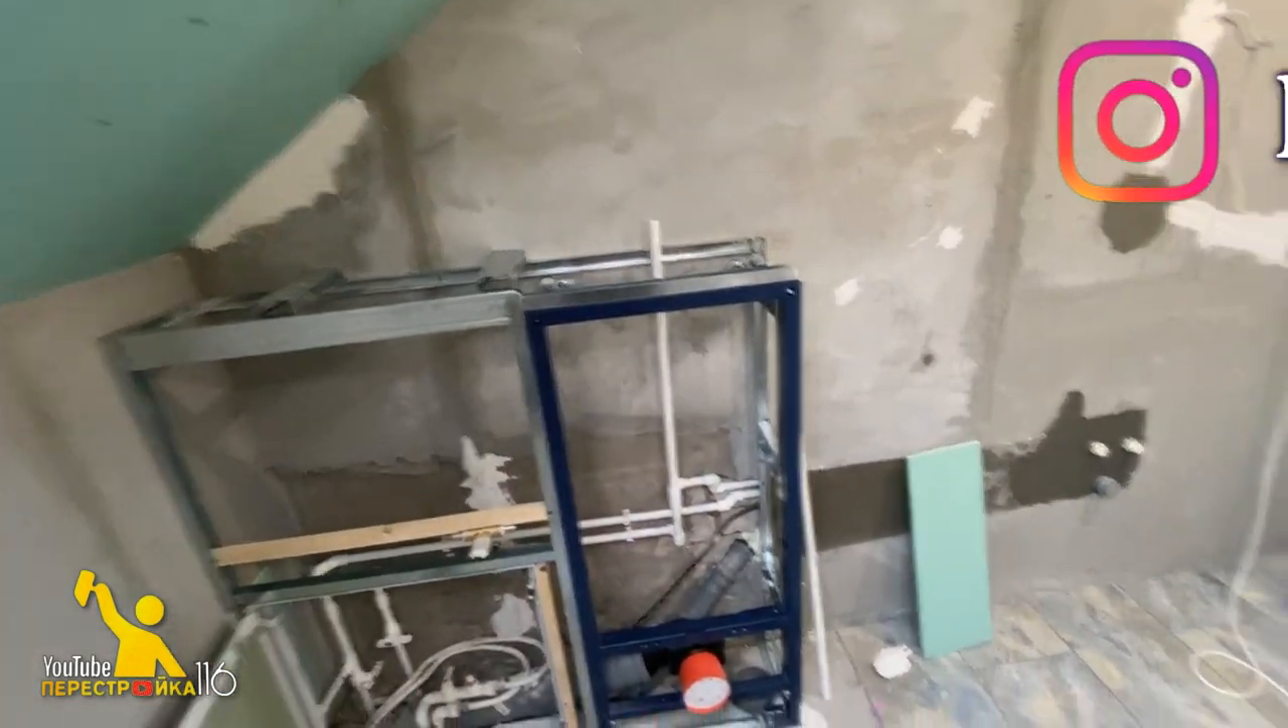В общем, собрали практически весь каркас целиком, но, как видите, у меня отсутствует бачок.